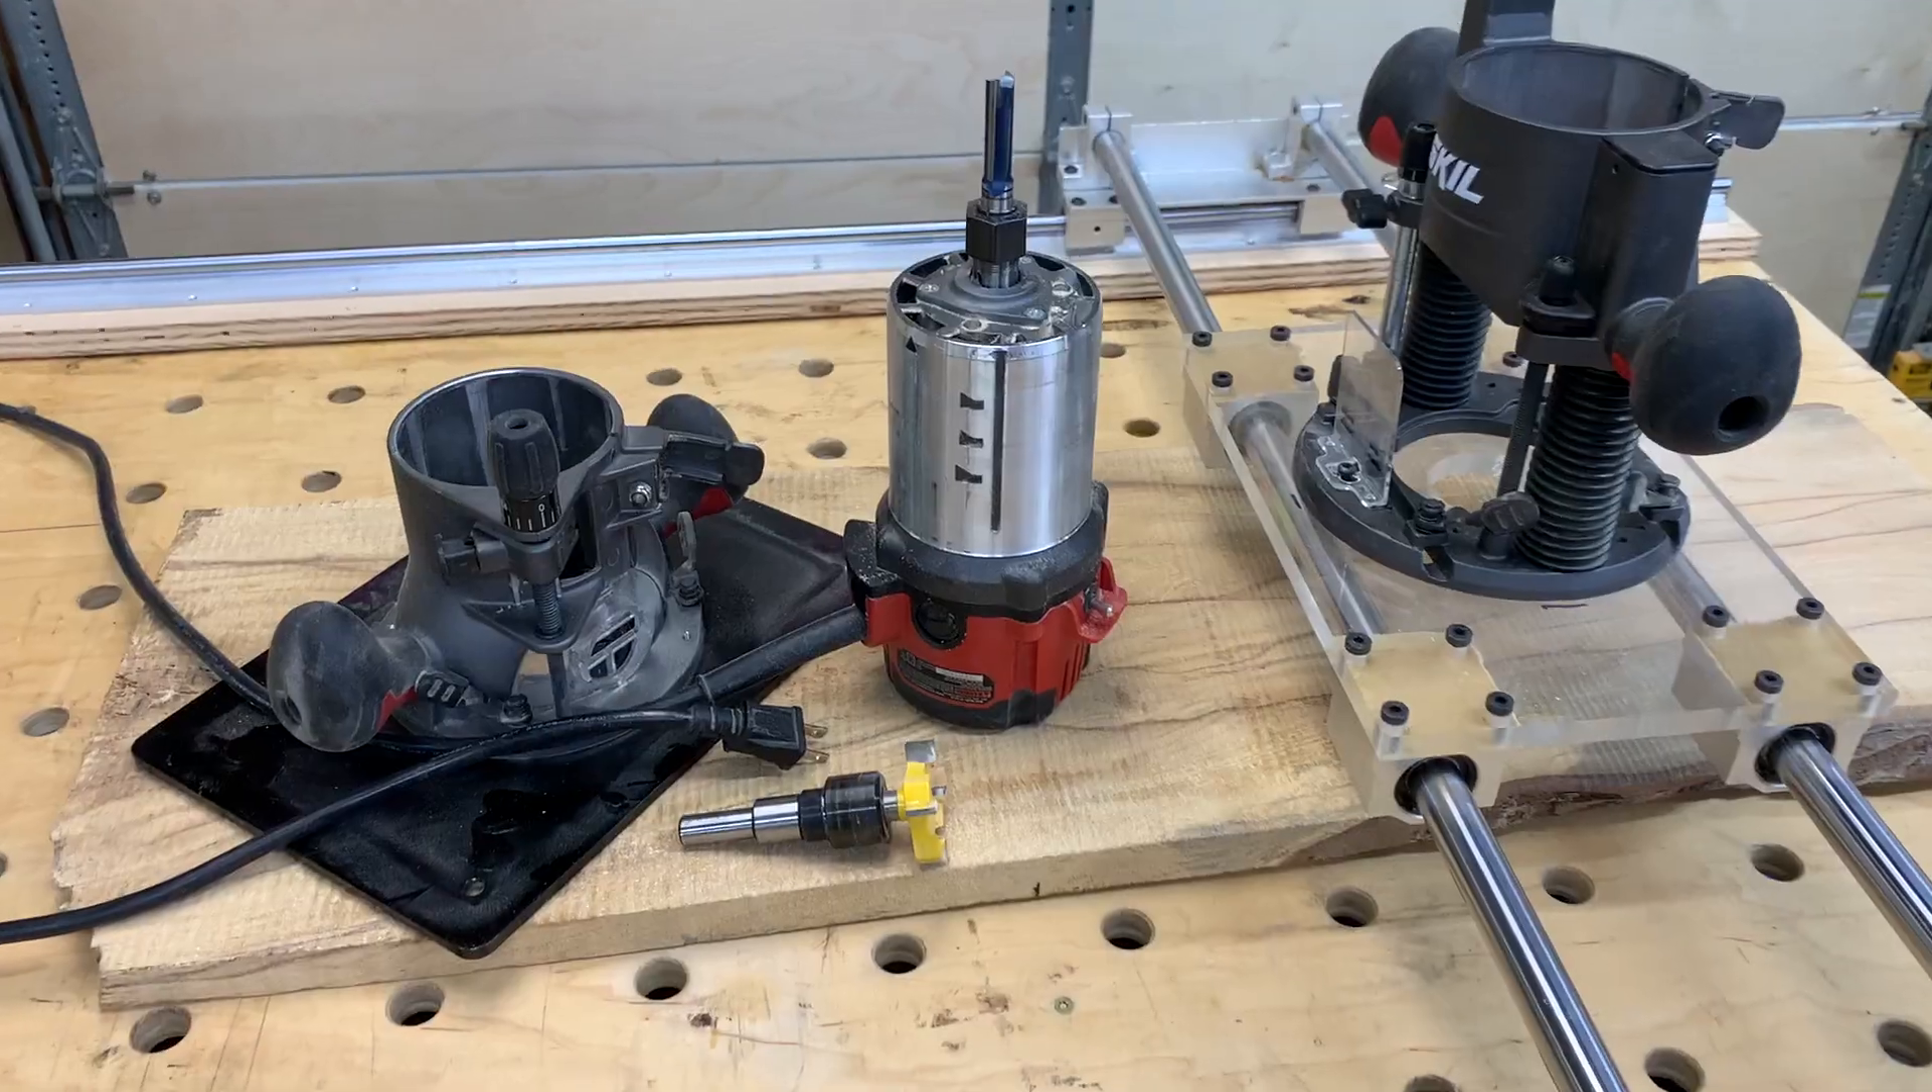I've basically just permanently mounted my plunge base here.